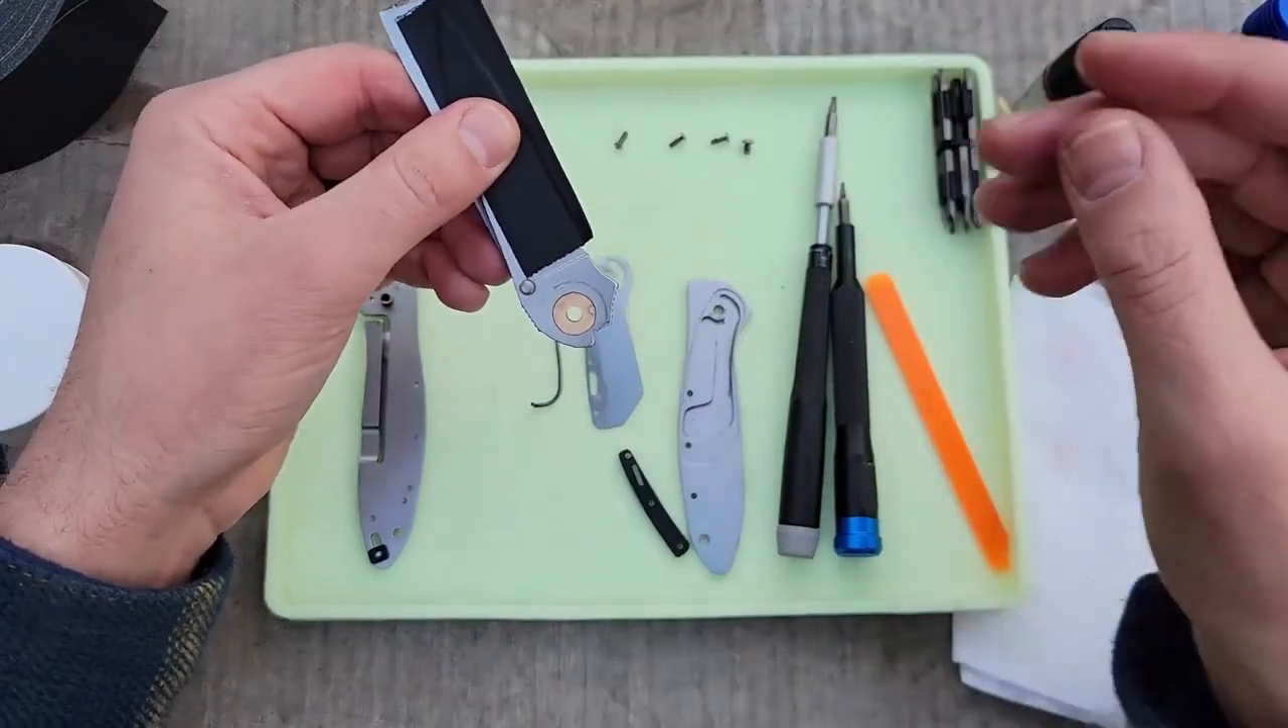At this point, we pretty much have the whole knife apart and it's time to start cleaning things out.